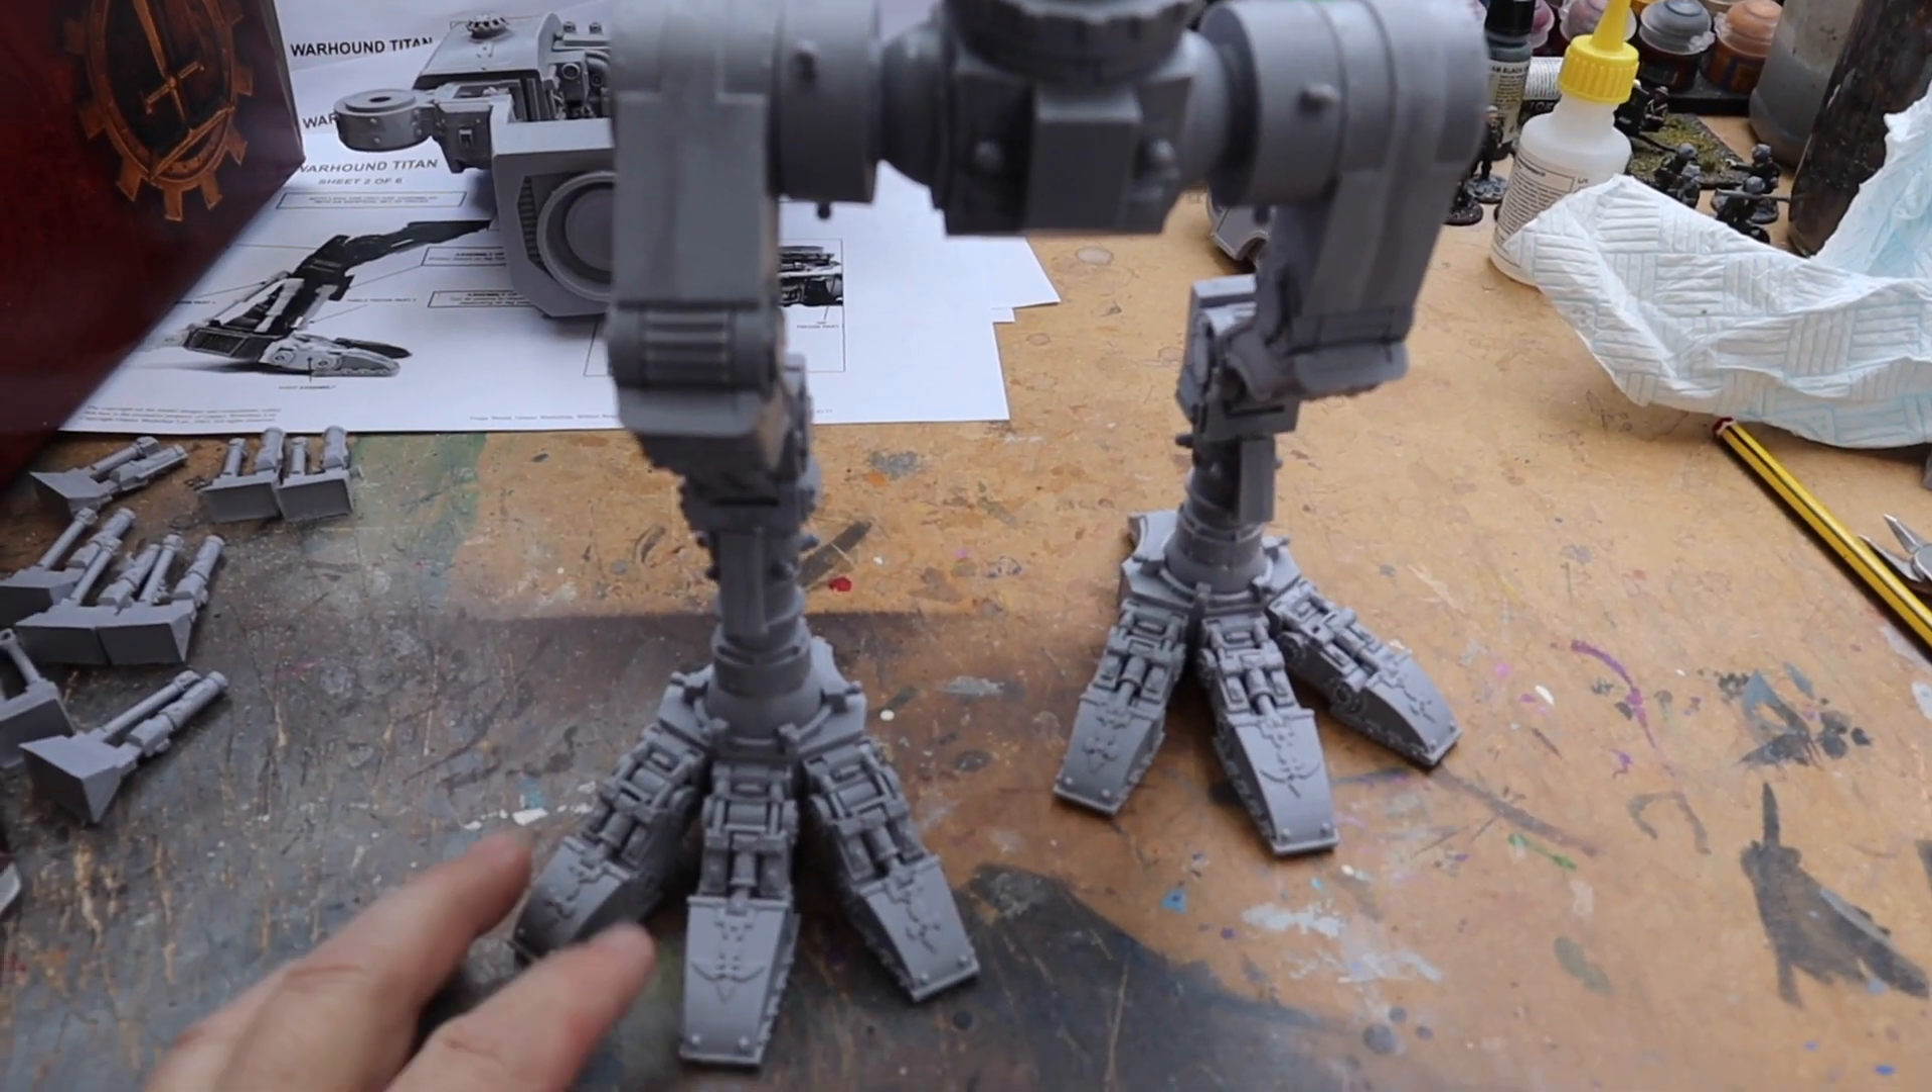The legs are all done they're in position the feet are on.